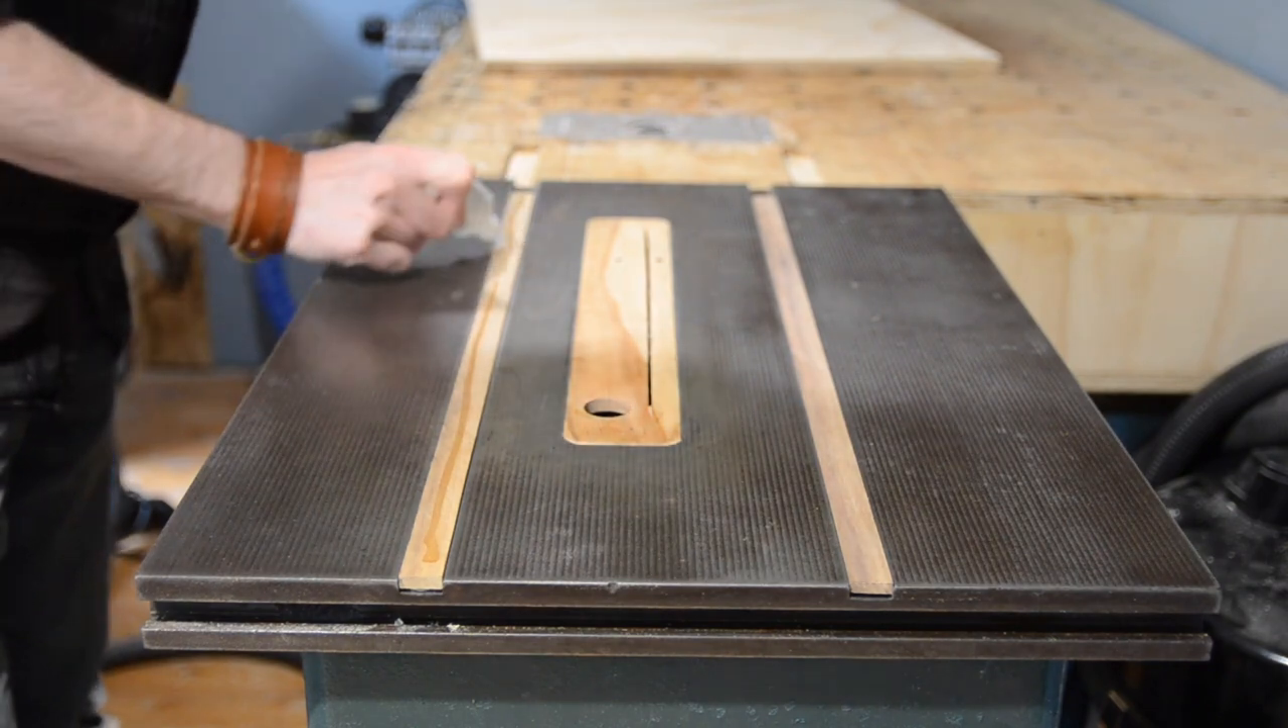I have the runners lined up at the front of the table.